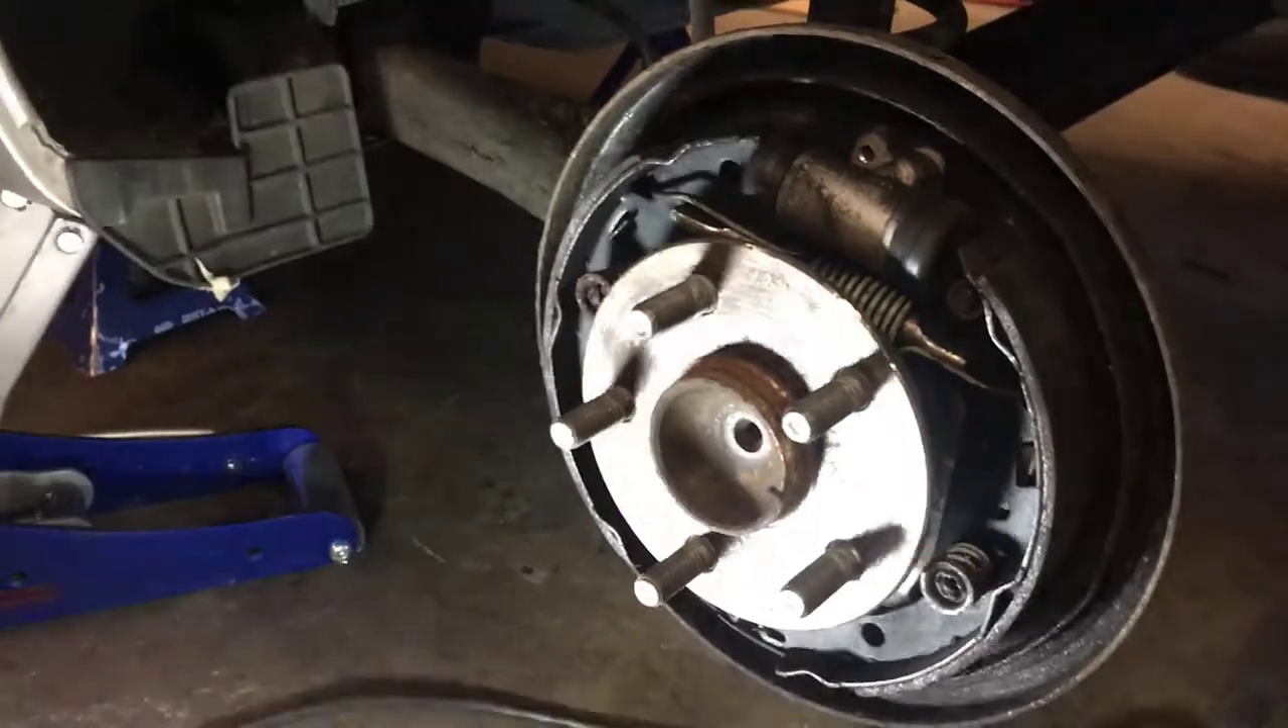The brake drum is out, and now we are revealed to the inside.